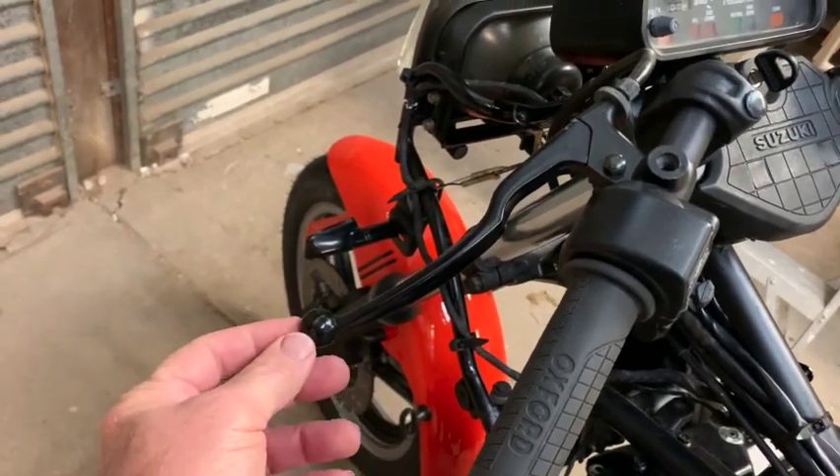Just tidied up the clutch lever and uh mounted that.